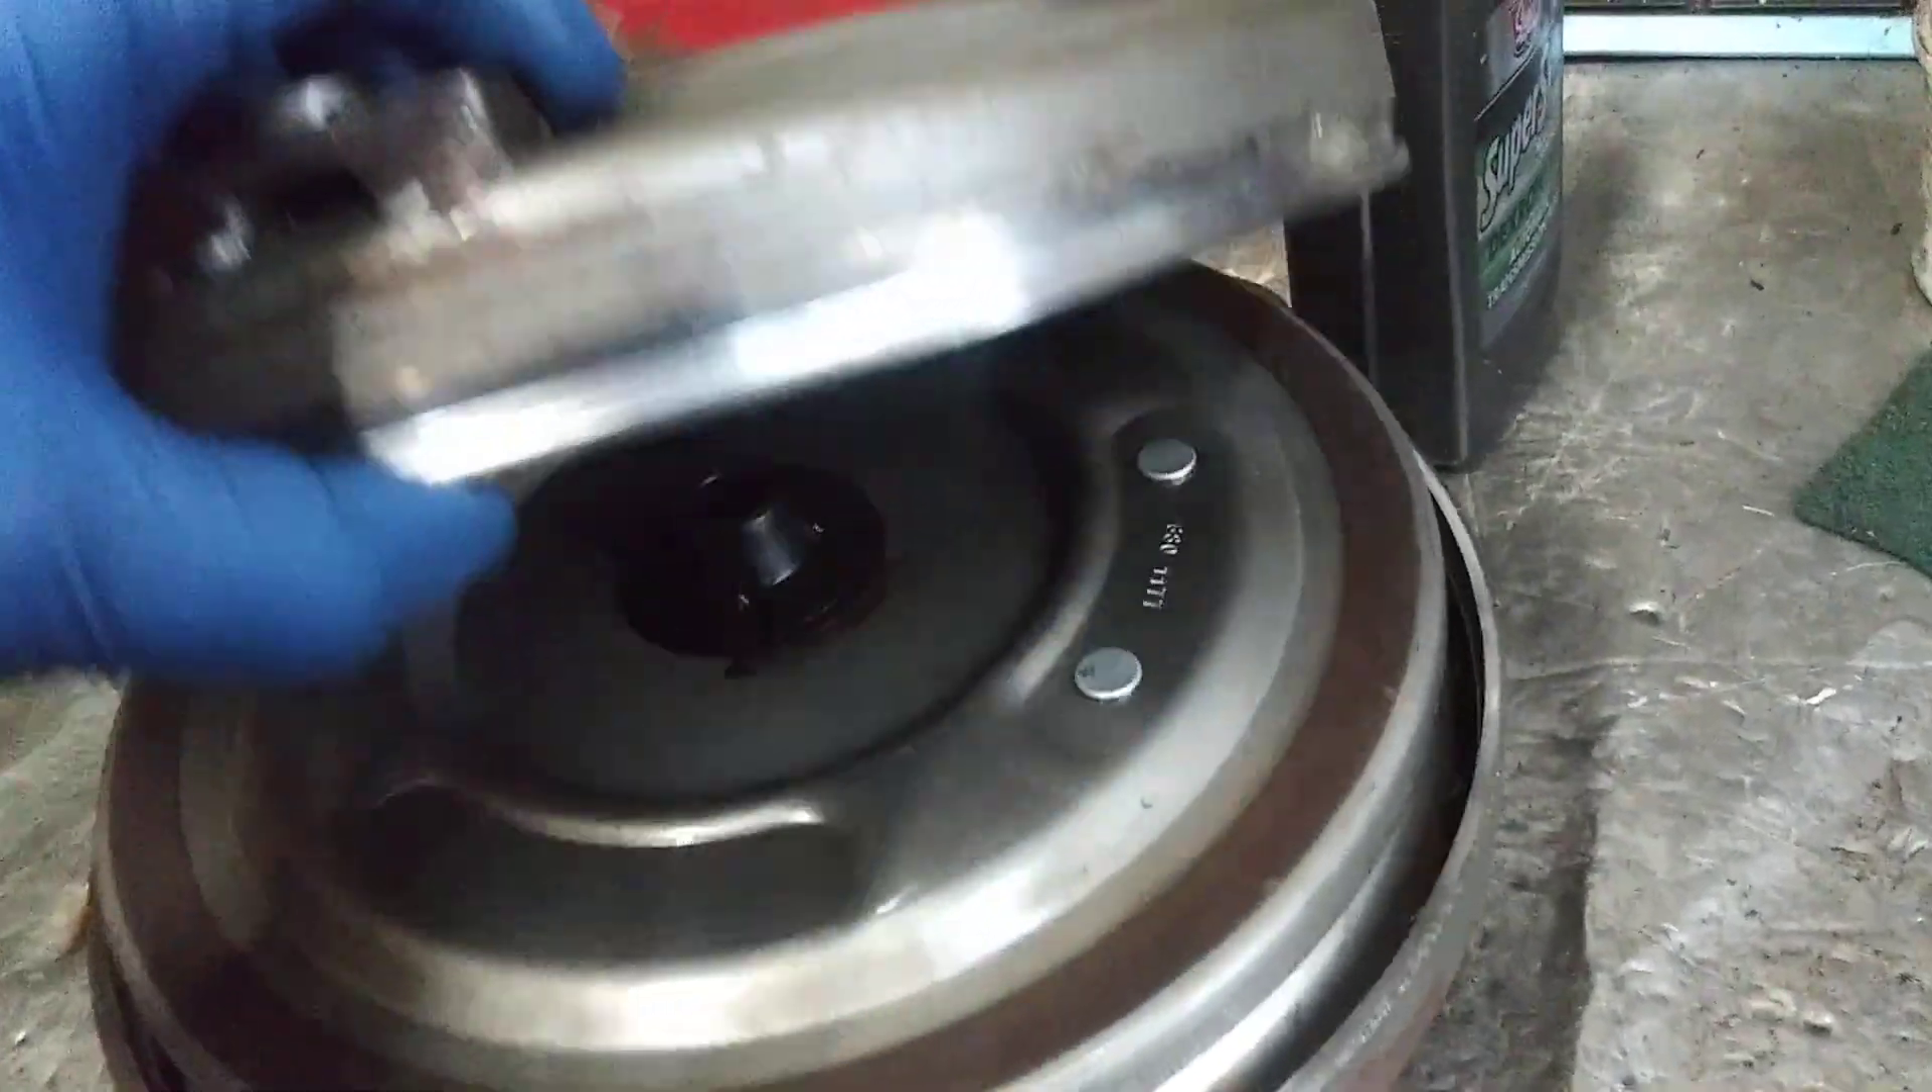Okay so we've got the converter cut apart right here and when you take it apart take the top cover off of it and the first thing you see is the torque converter clutch.